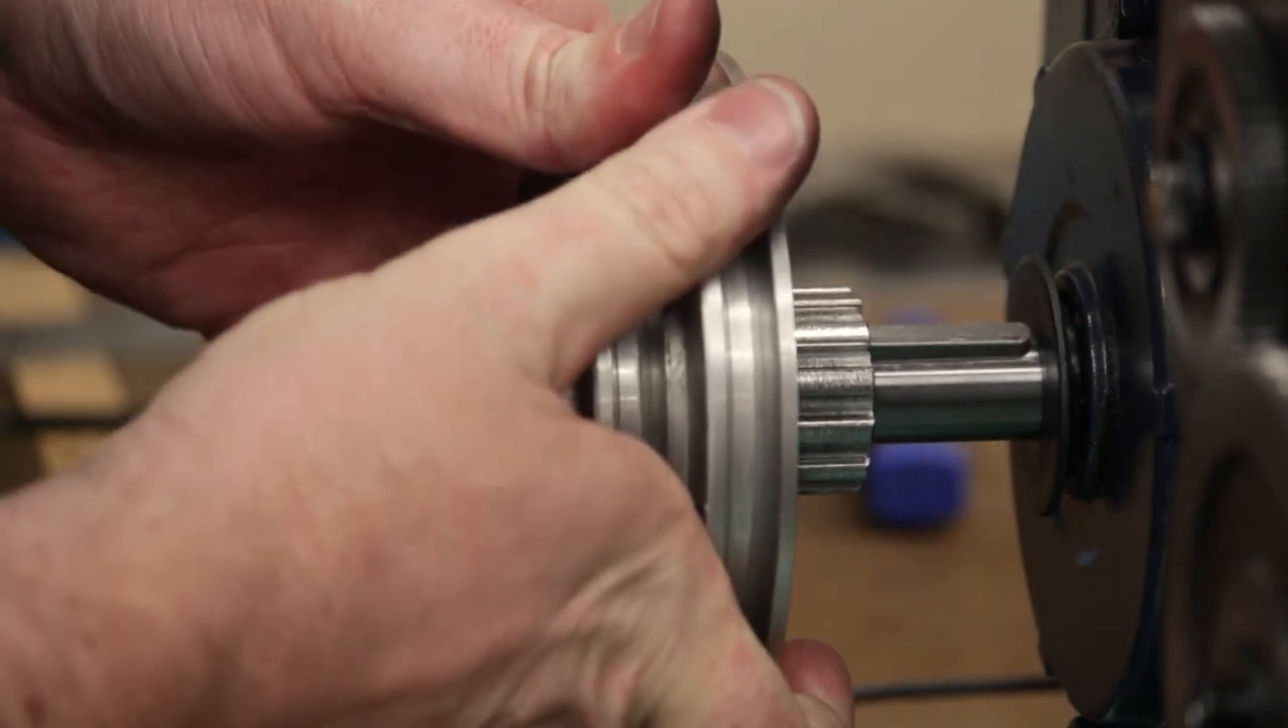The pulley will go part way on just by hand as soon as i get the key lined up but it won't go all the way on by hand it's just that's as far as i can get it.